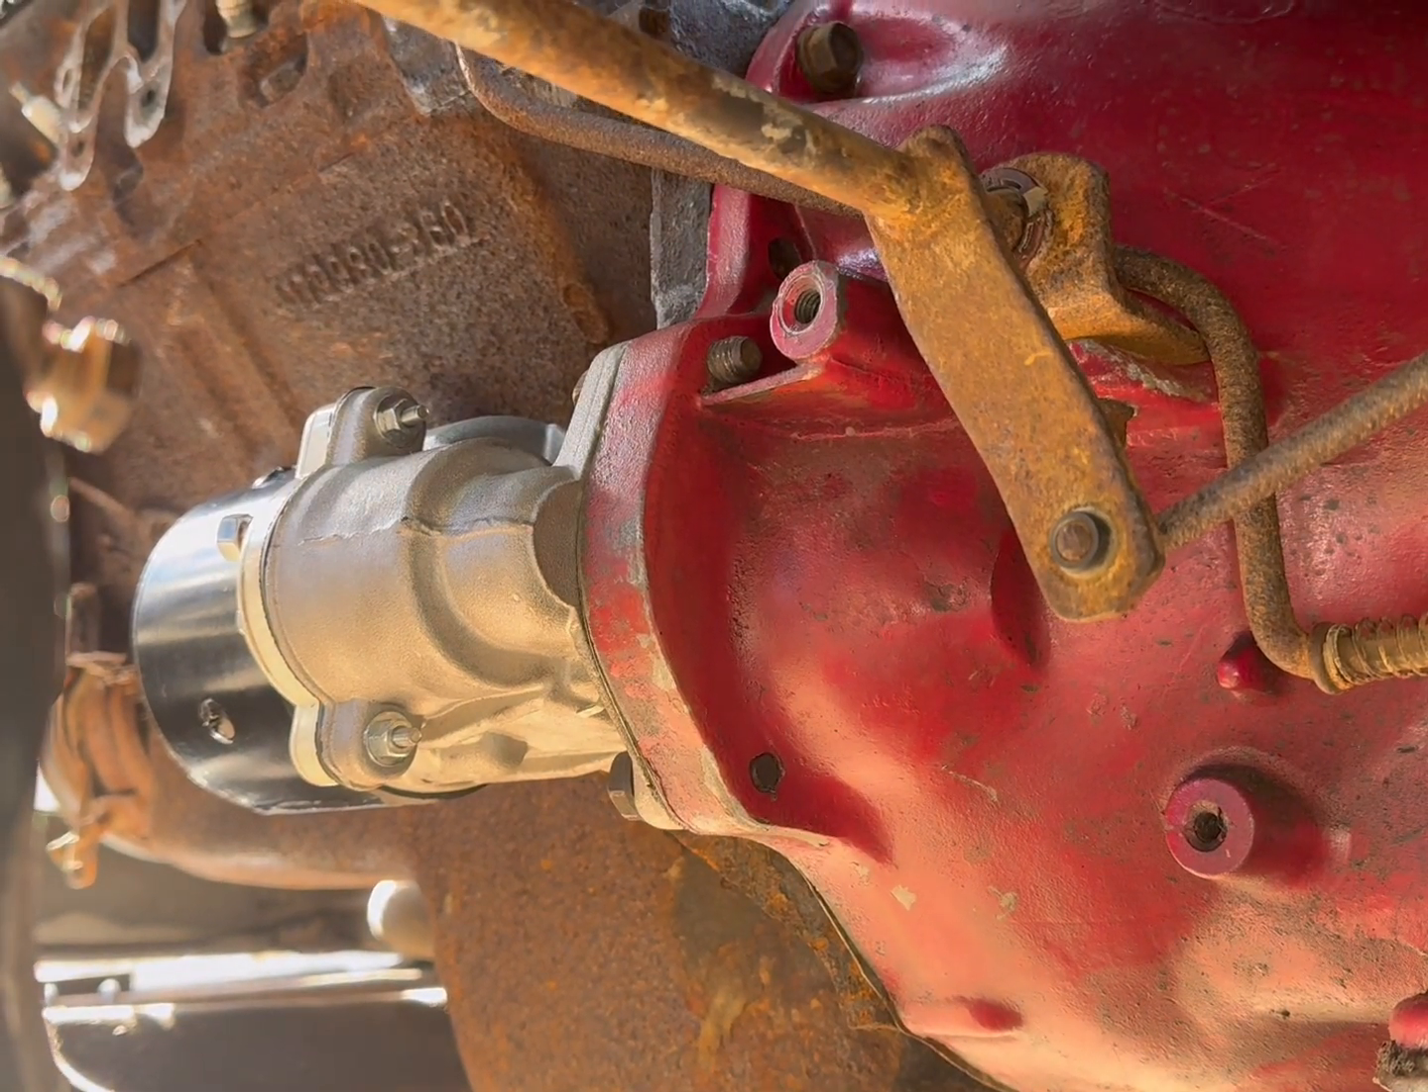Стартер извиняюсь занял свое место все стоит надо прокинуть проводку.